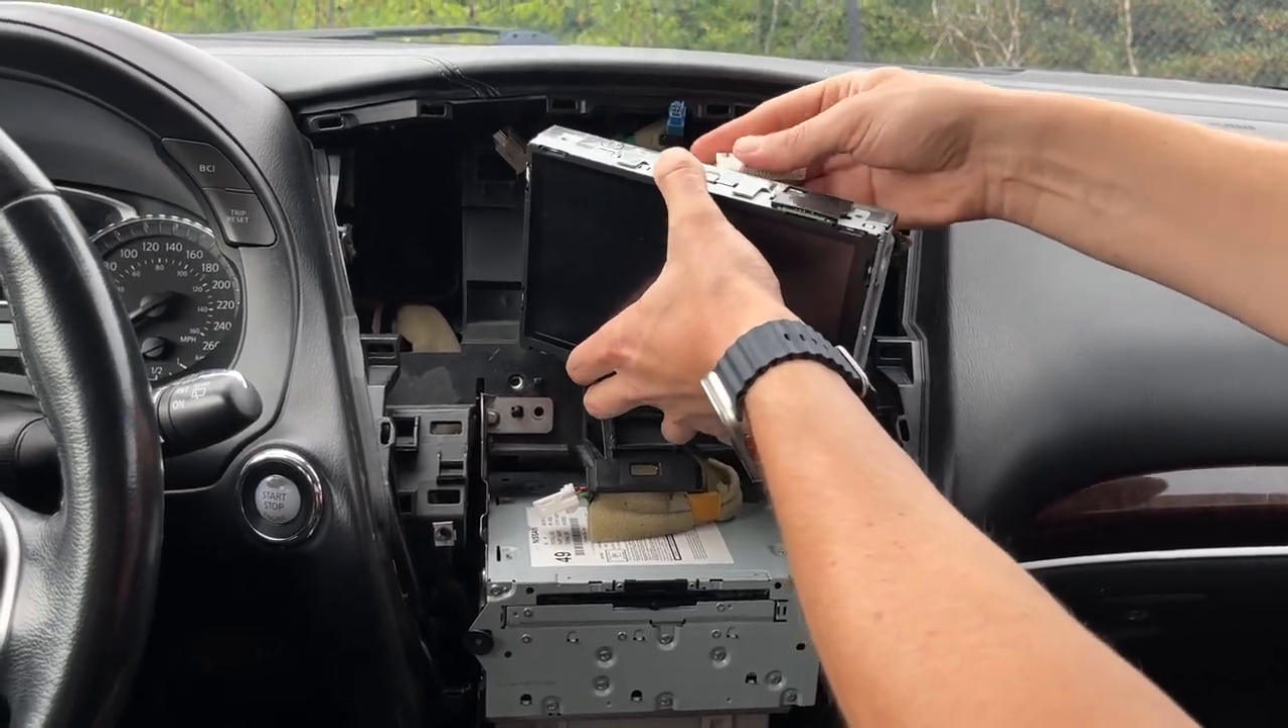This is the screen. Again, this is not fully assembled. We just have it inside the car to test.